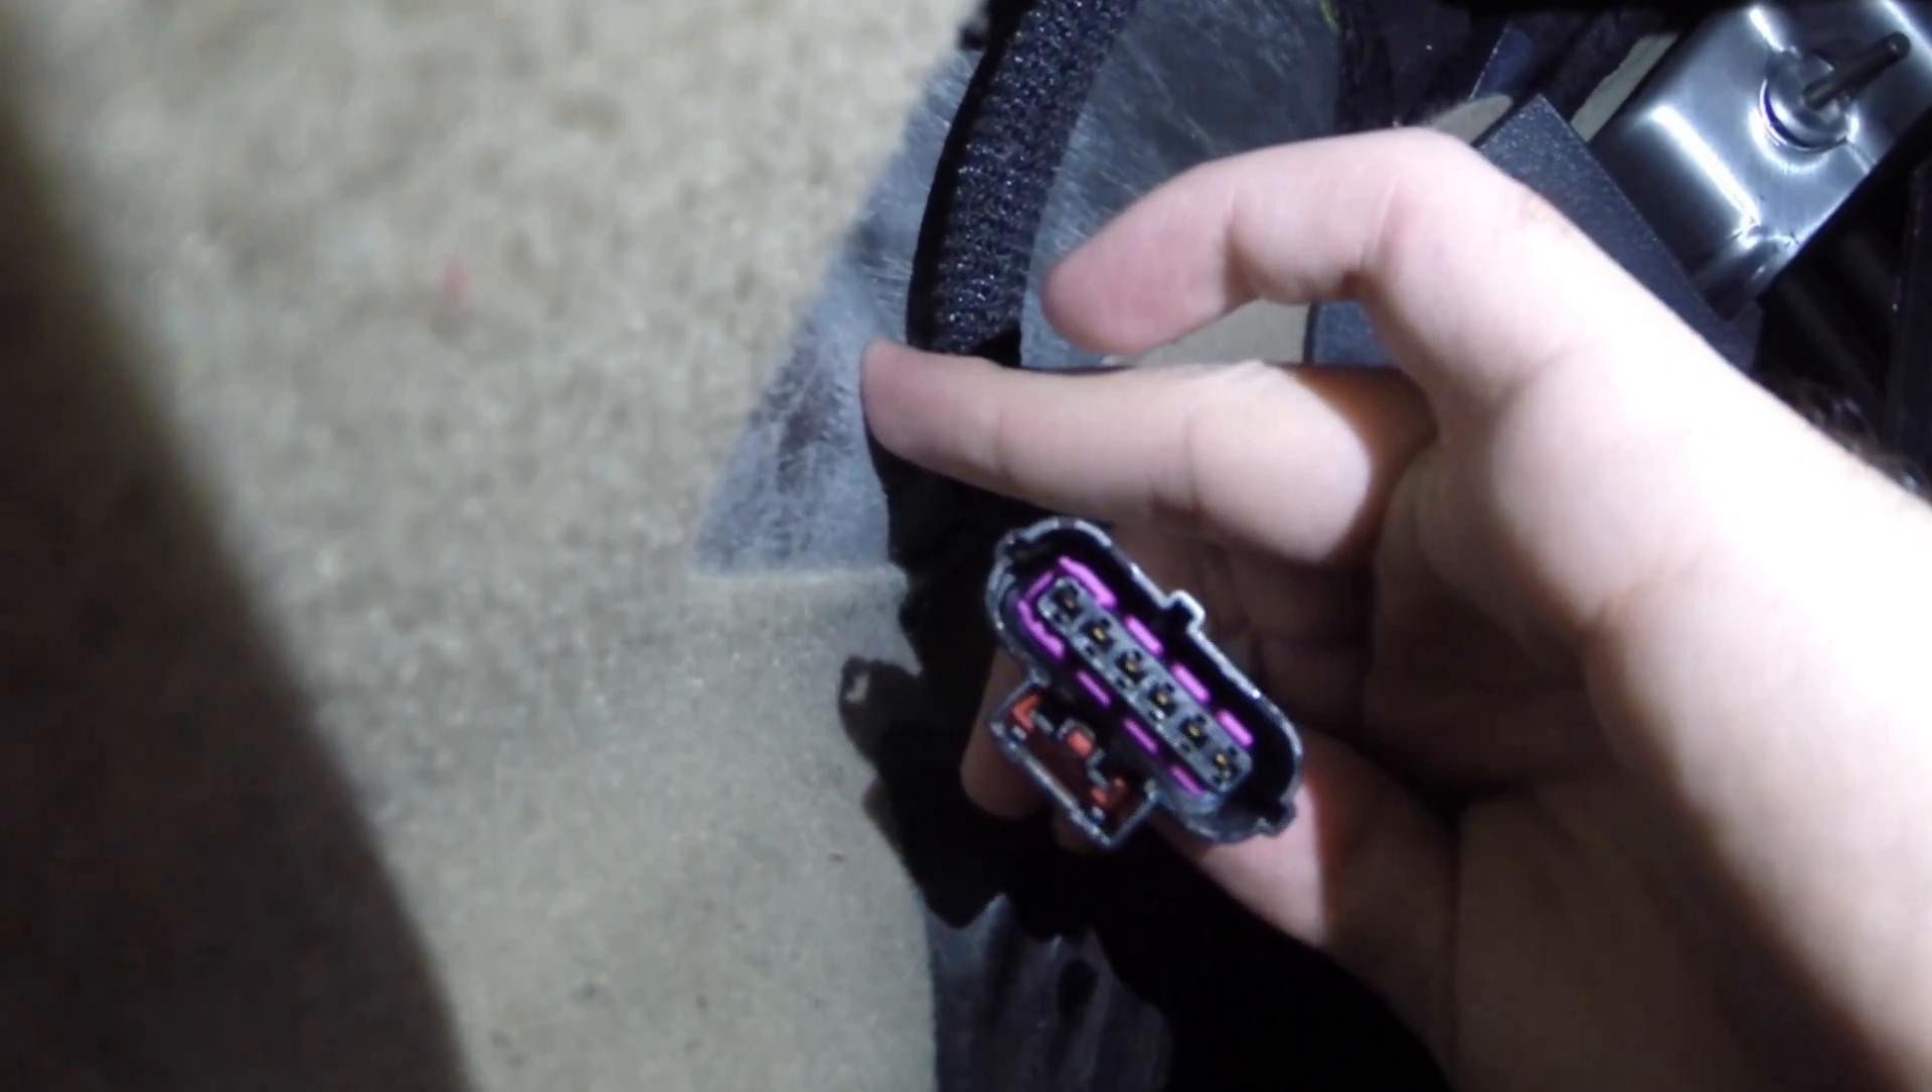O plug já soltou, que é o plug original do carro.